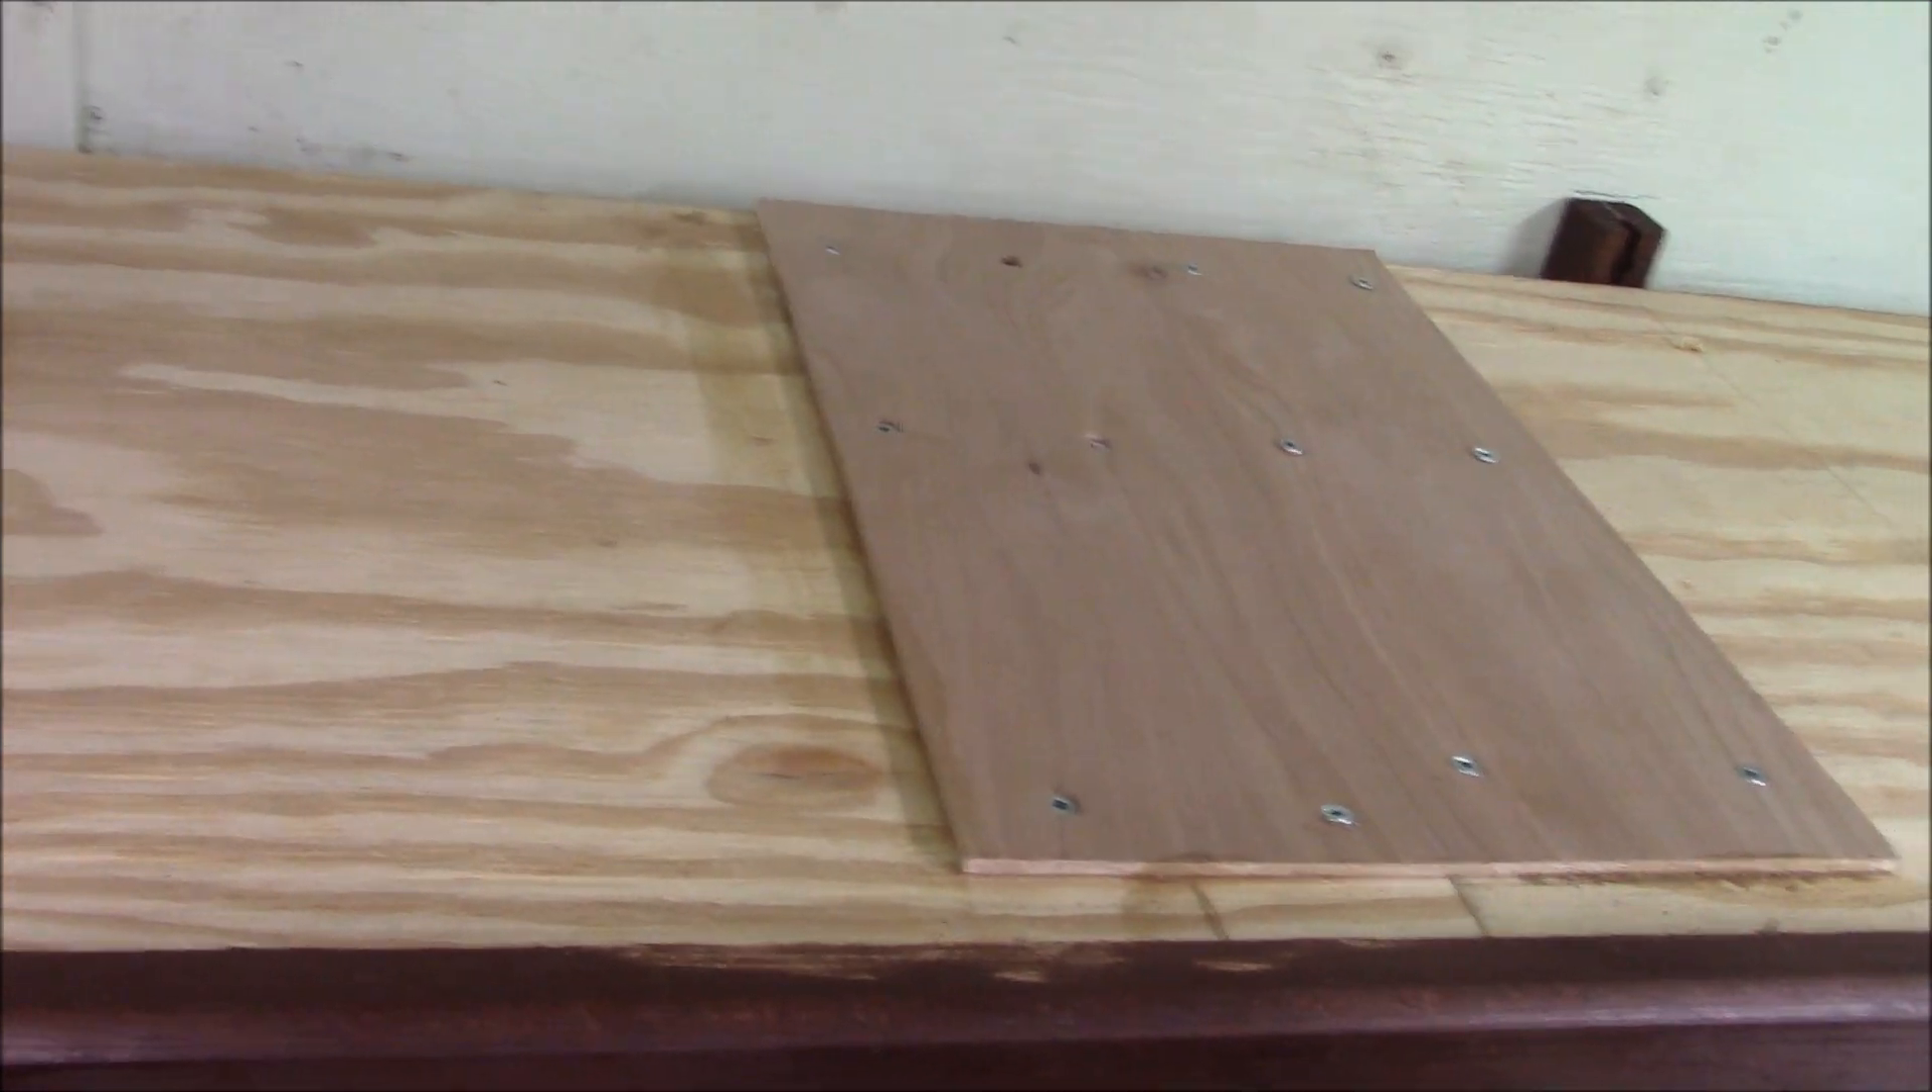The plywood is scarfed together with that uh quarter inch piece of plywood that is both glued and screwed and then the whole thing is locked together with that uh that trim right there that overlaps that joint.